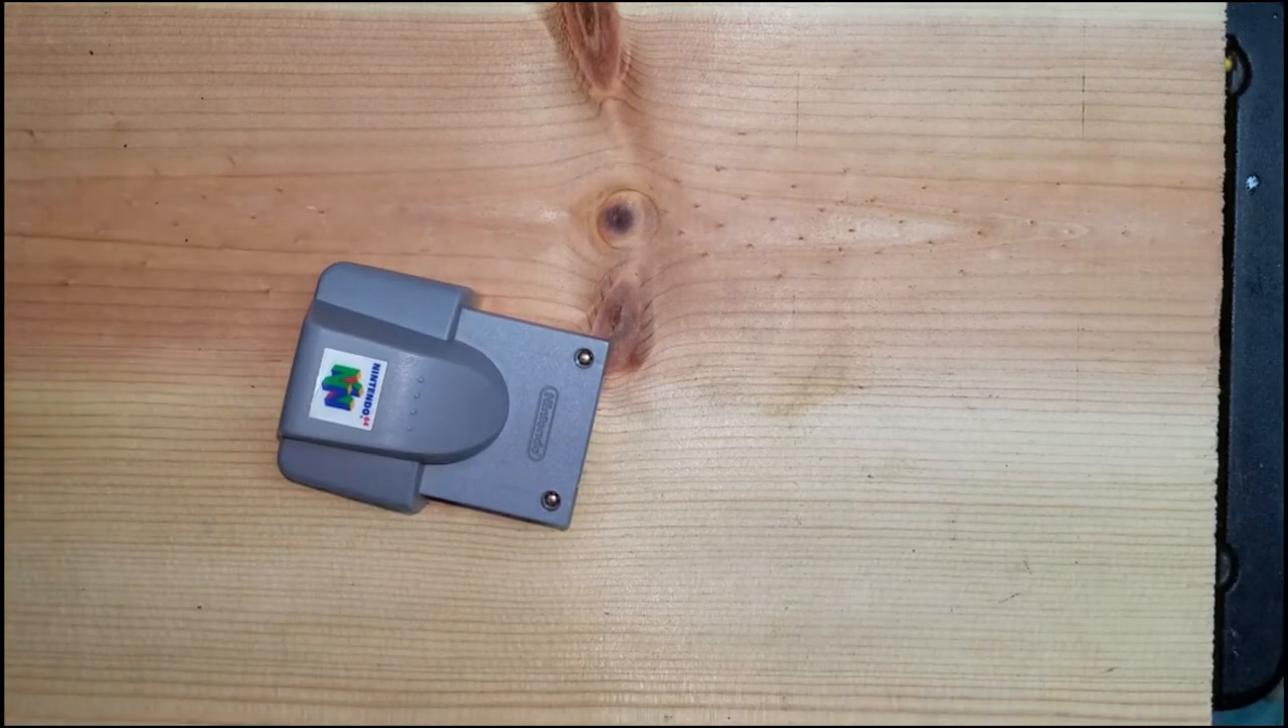Alright, and now we're done. We've fully reassembled the RoboPak.